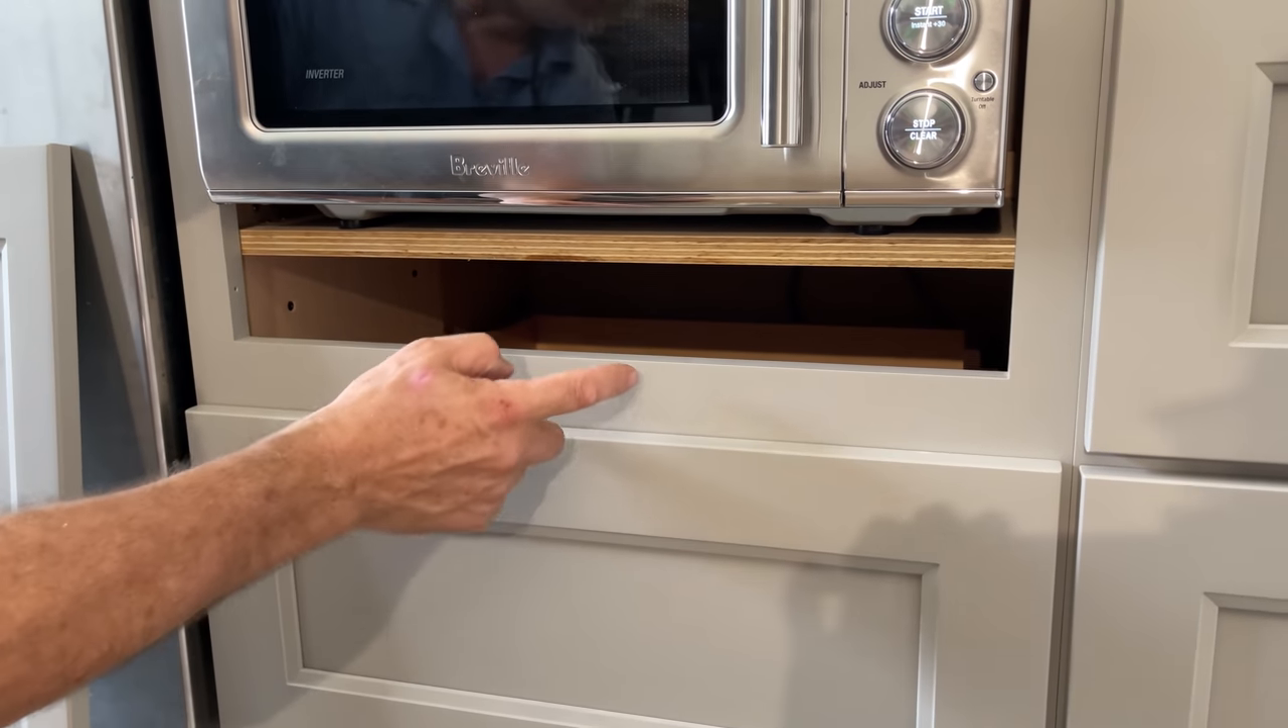All right. I put the drawer back down here, so now you can really see how this is going to look.